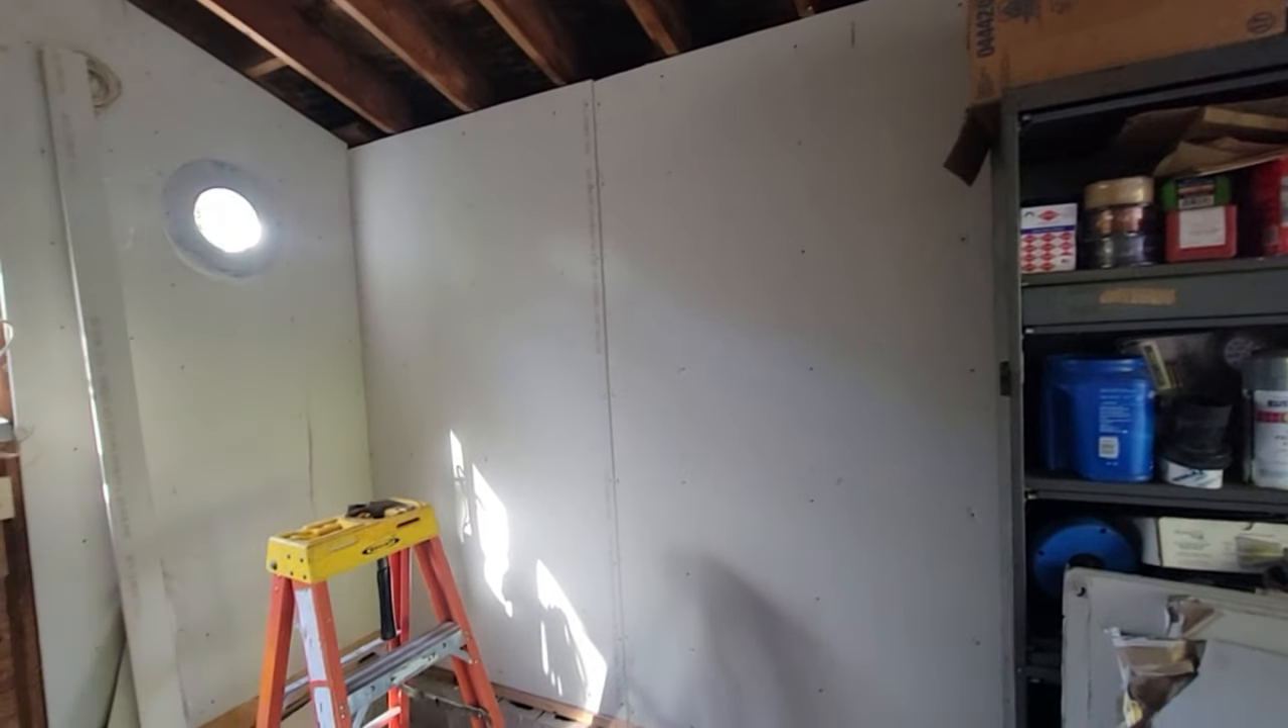All right i got two more sheets up.